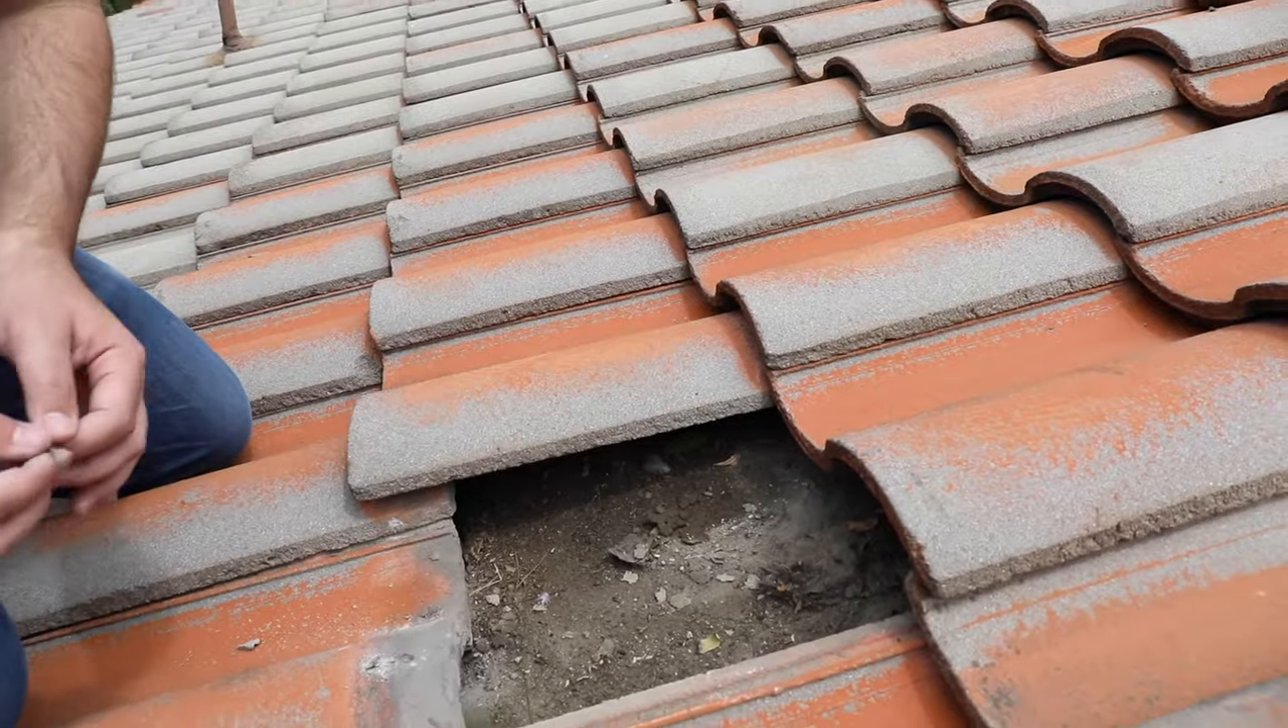Now that we've got our old tile removed, we're ready to install our new tile.